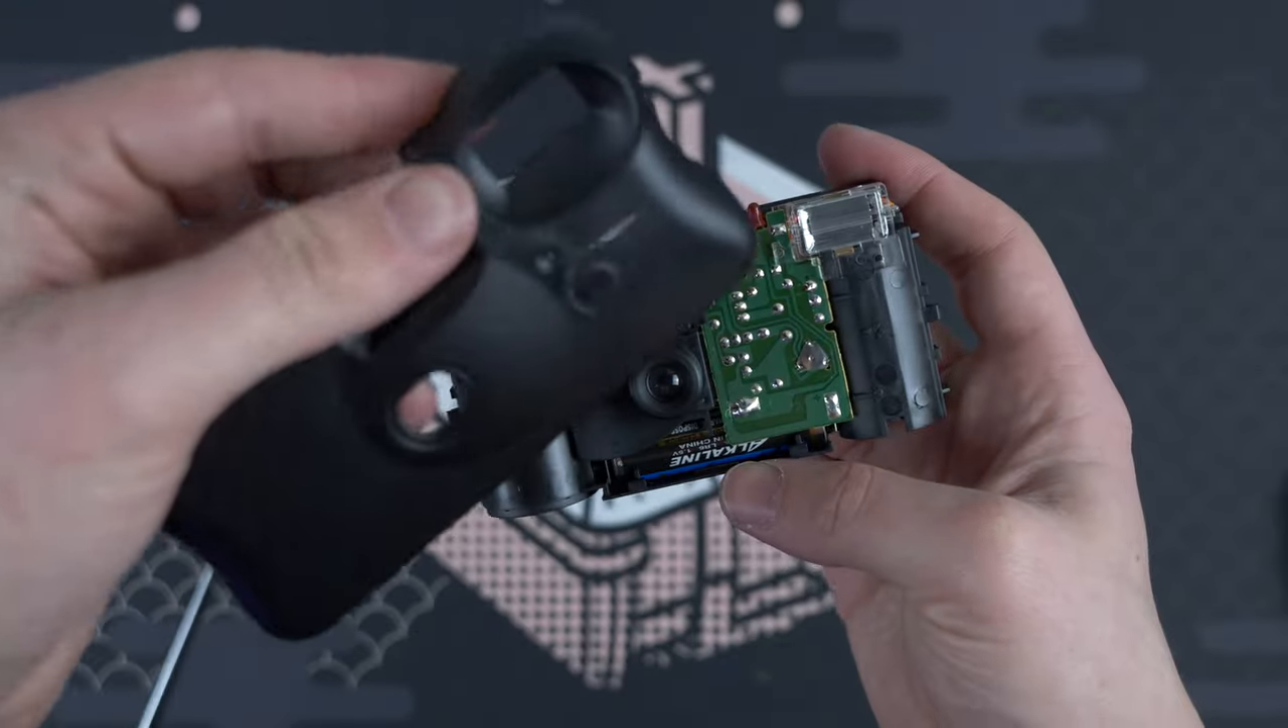Alright guys, with brute force I just kind of ripped the top off and here we are.